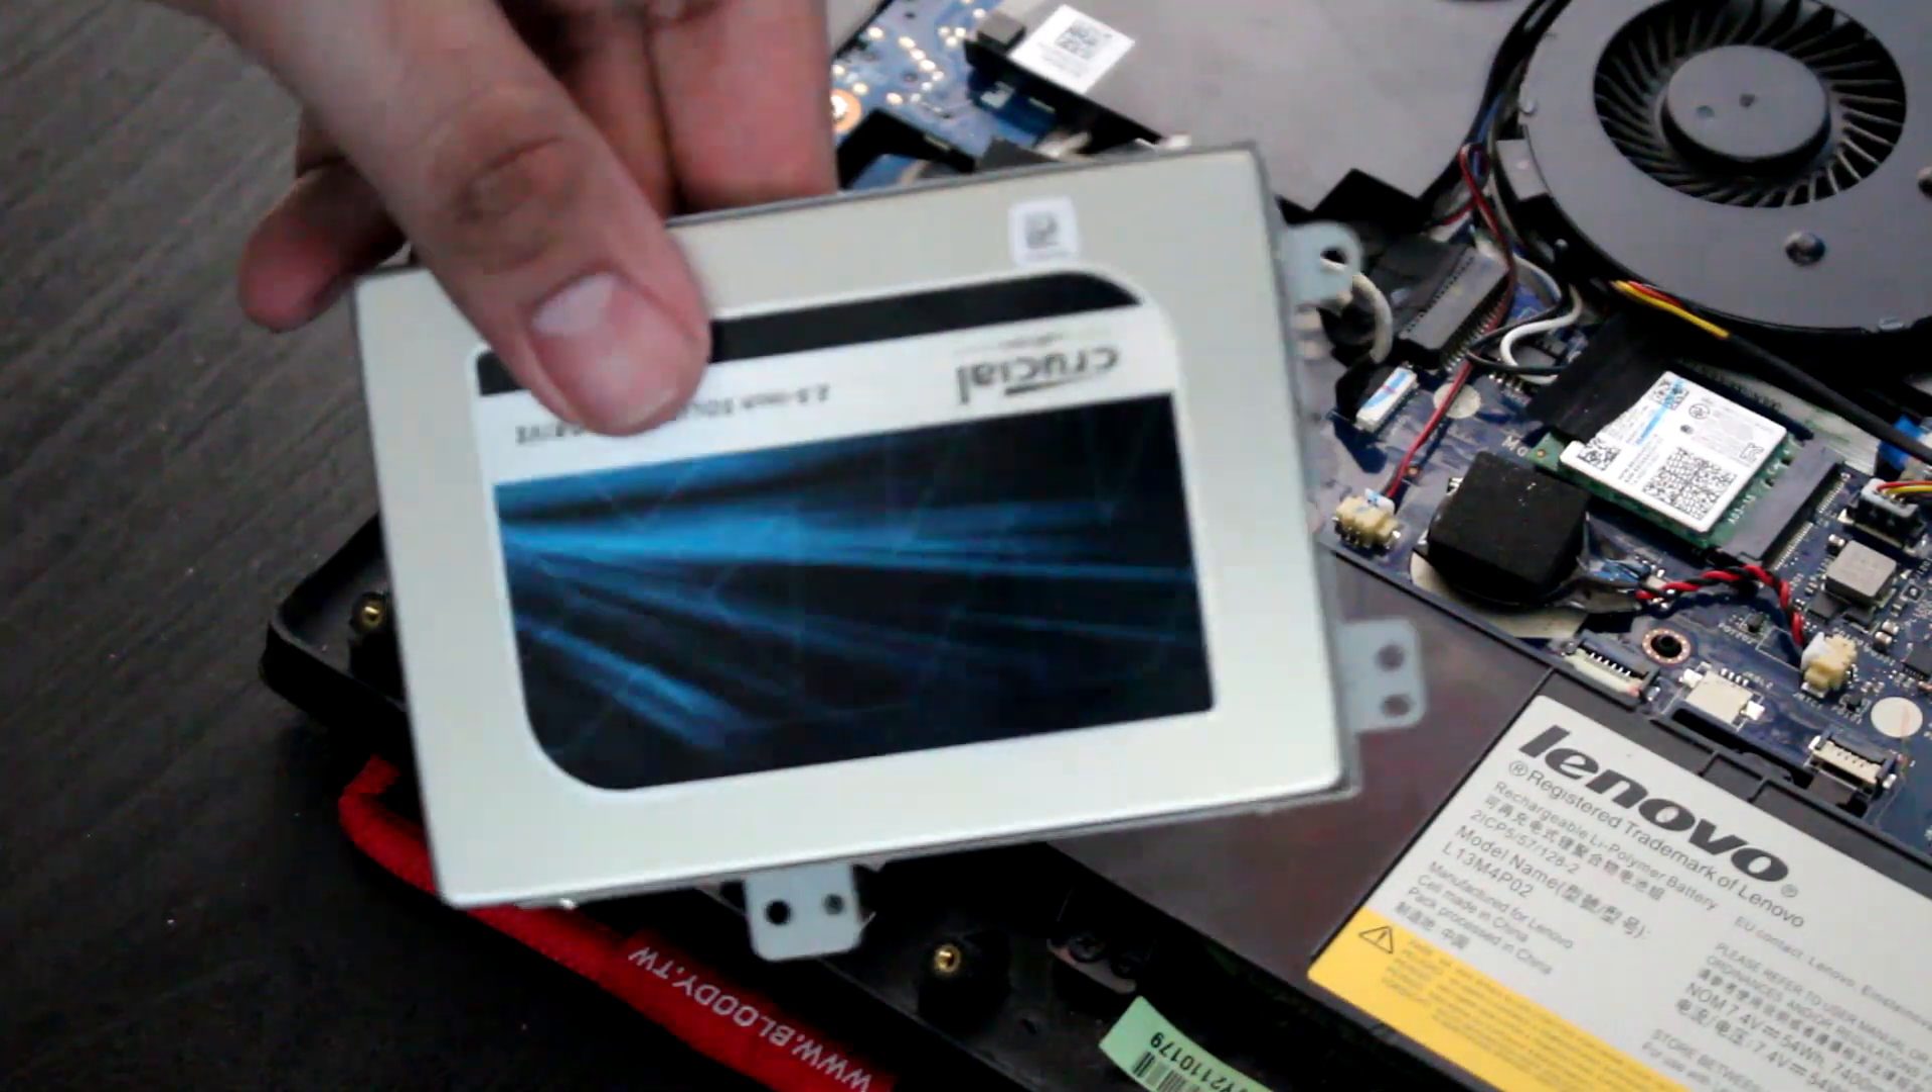Okay, so we got the bracket off of the old hard drive. Now the bracket's on the SSD.